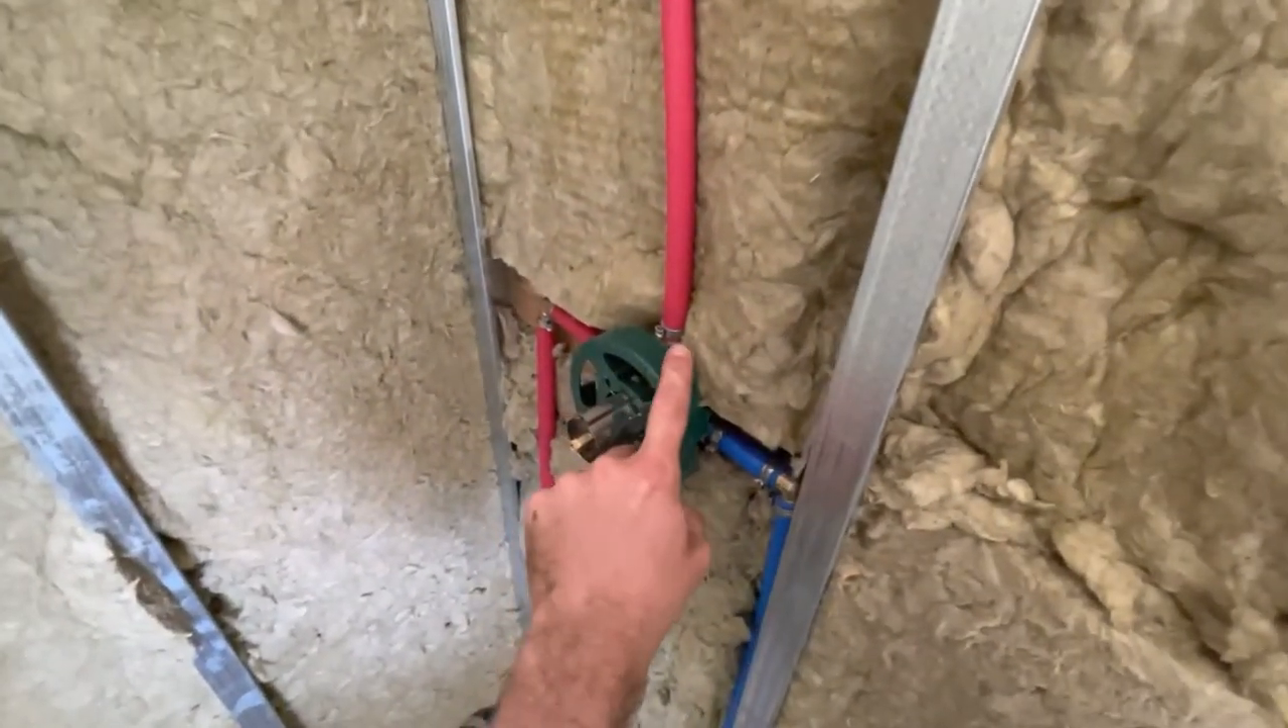So we've got, the walls are now insulated and the plumbing is in.